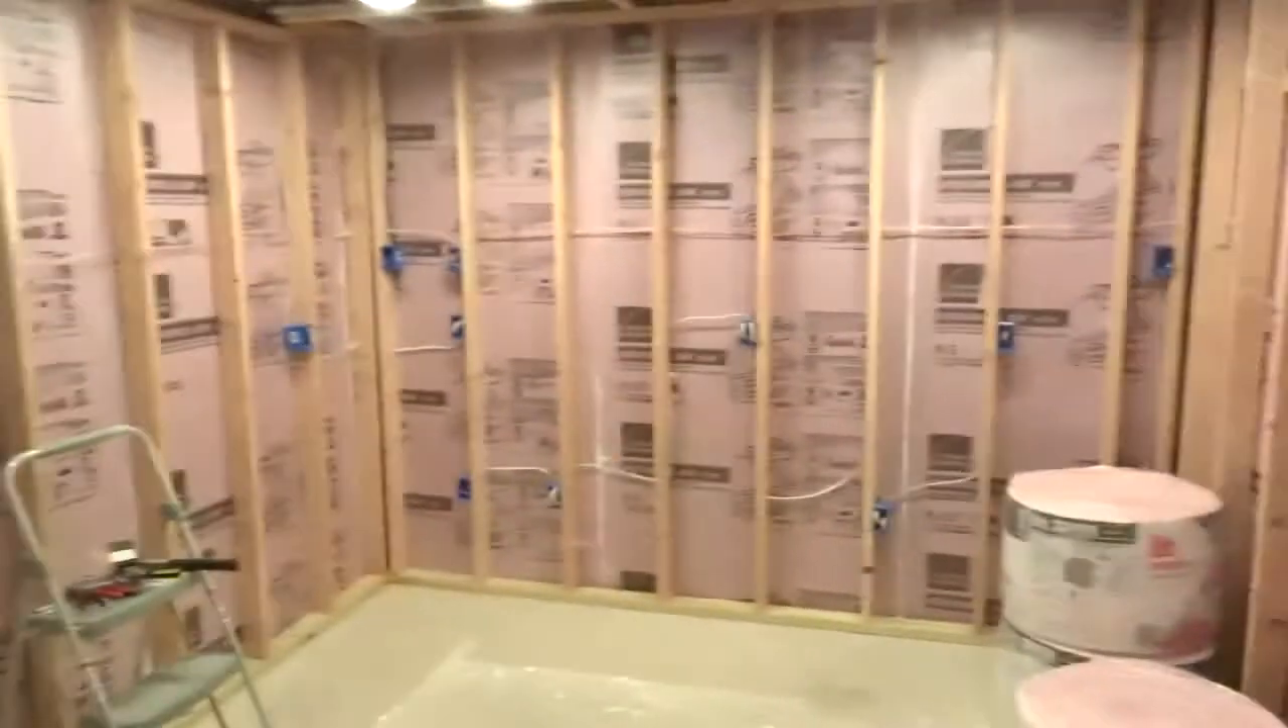So I thought I'd give this overview before I put in the insulation so I can show the wiring and the lights and all the details.